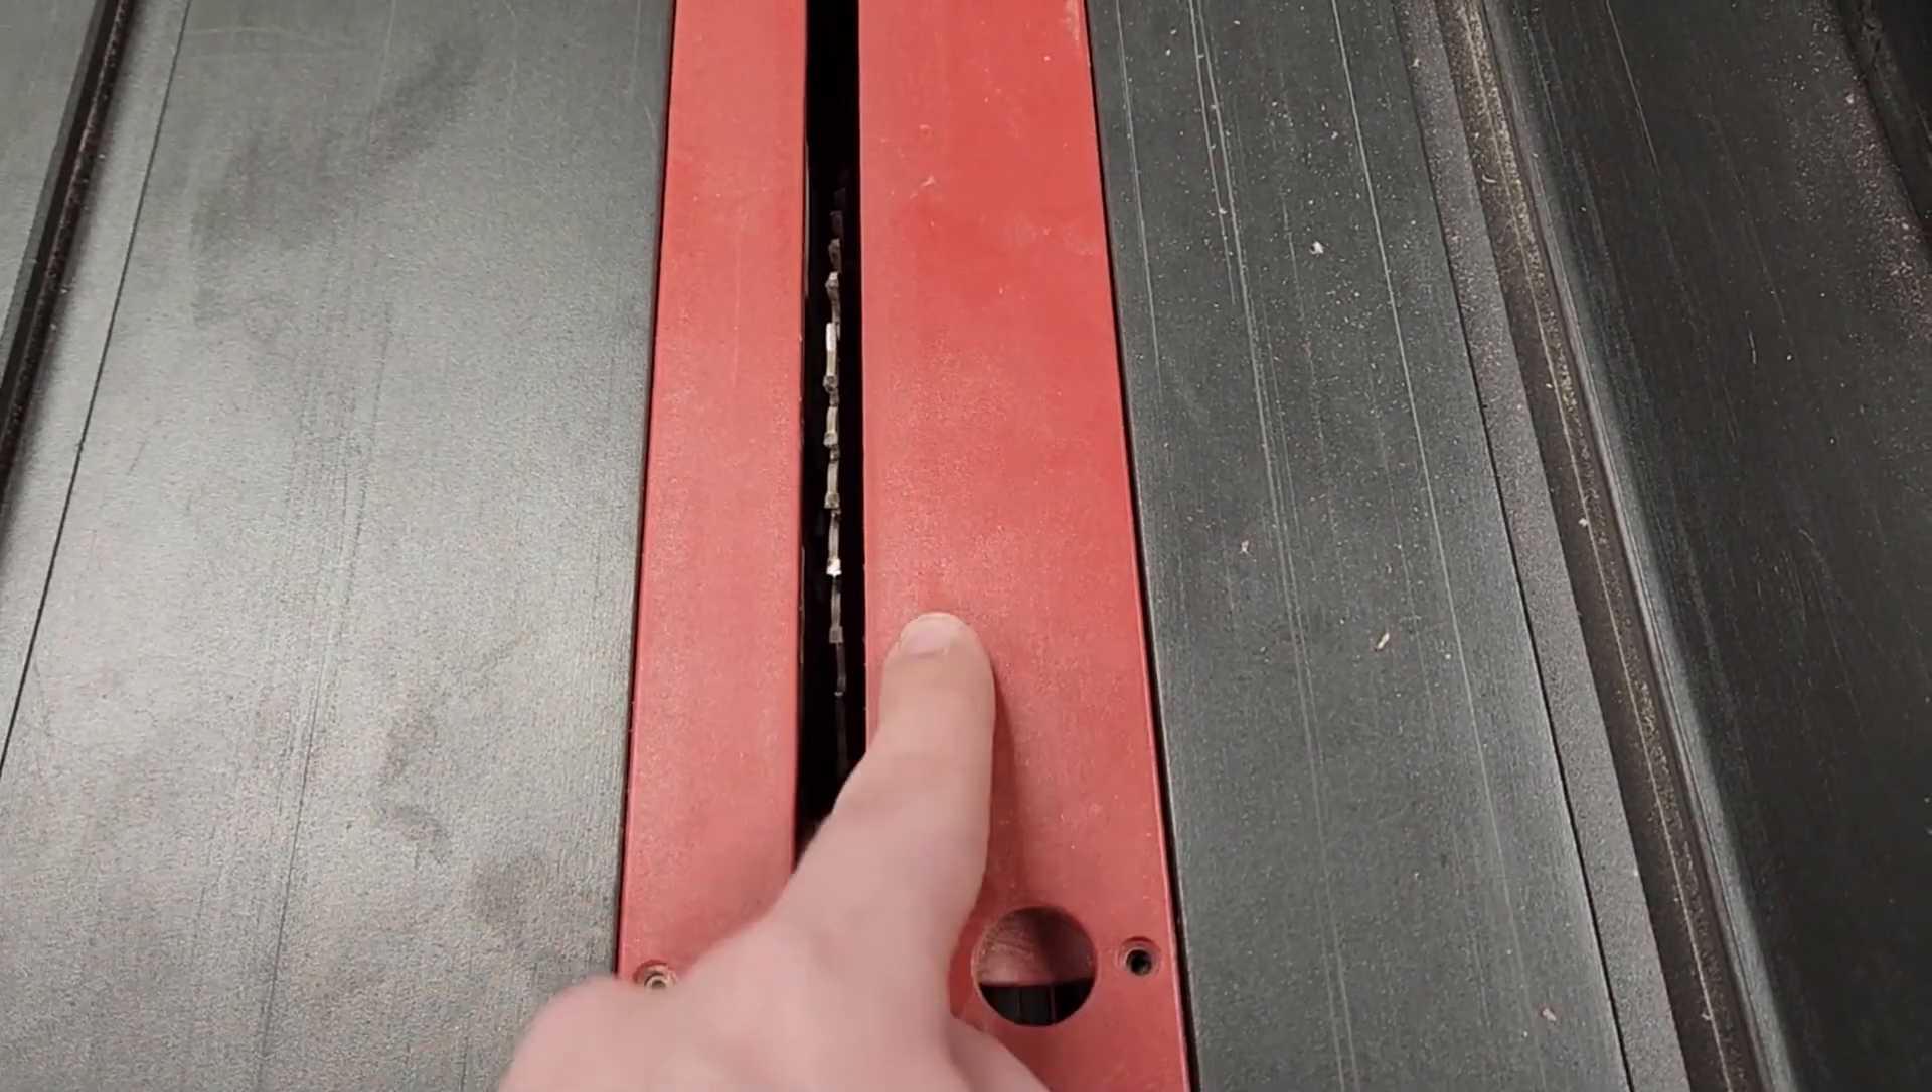One issue with it is the throat plate here. It's pretty flimsy, just plastic and obviously there's a wide gap here so I wanted to make a zero clearance plate.